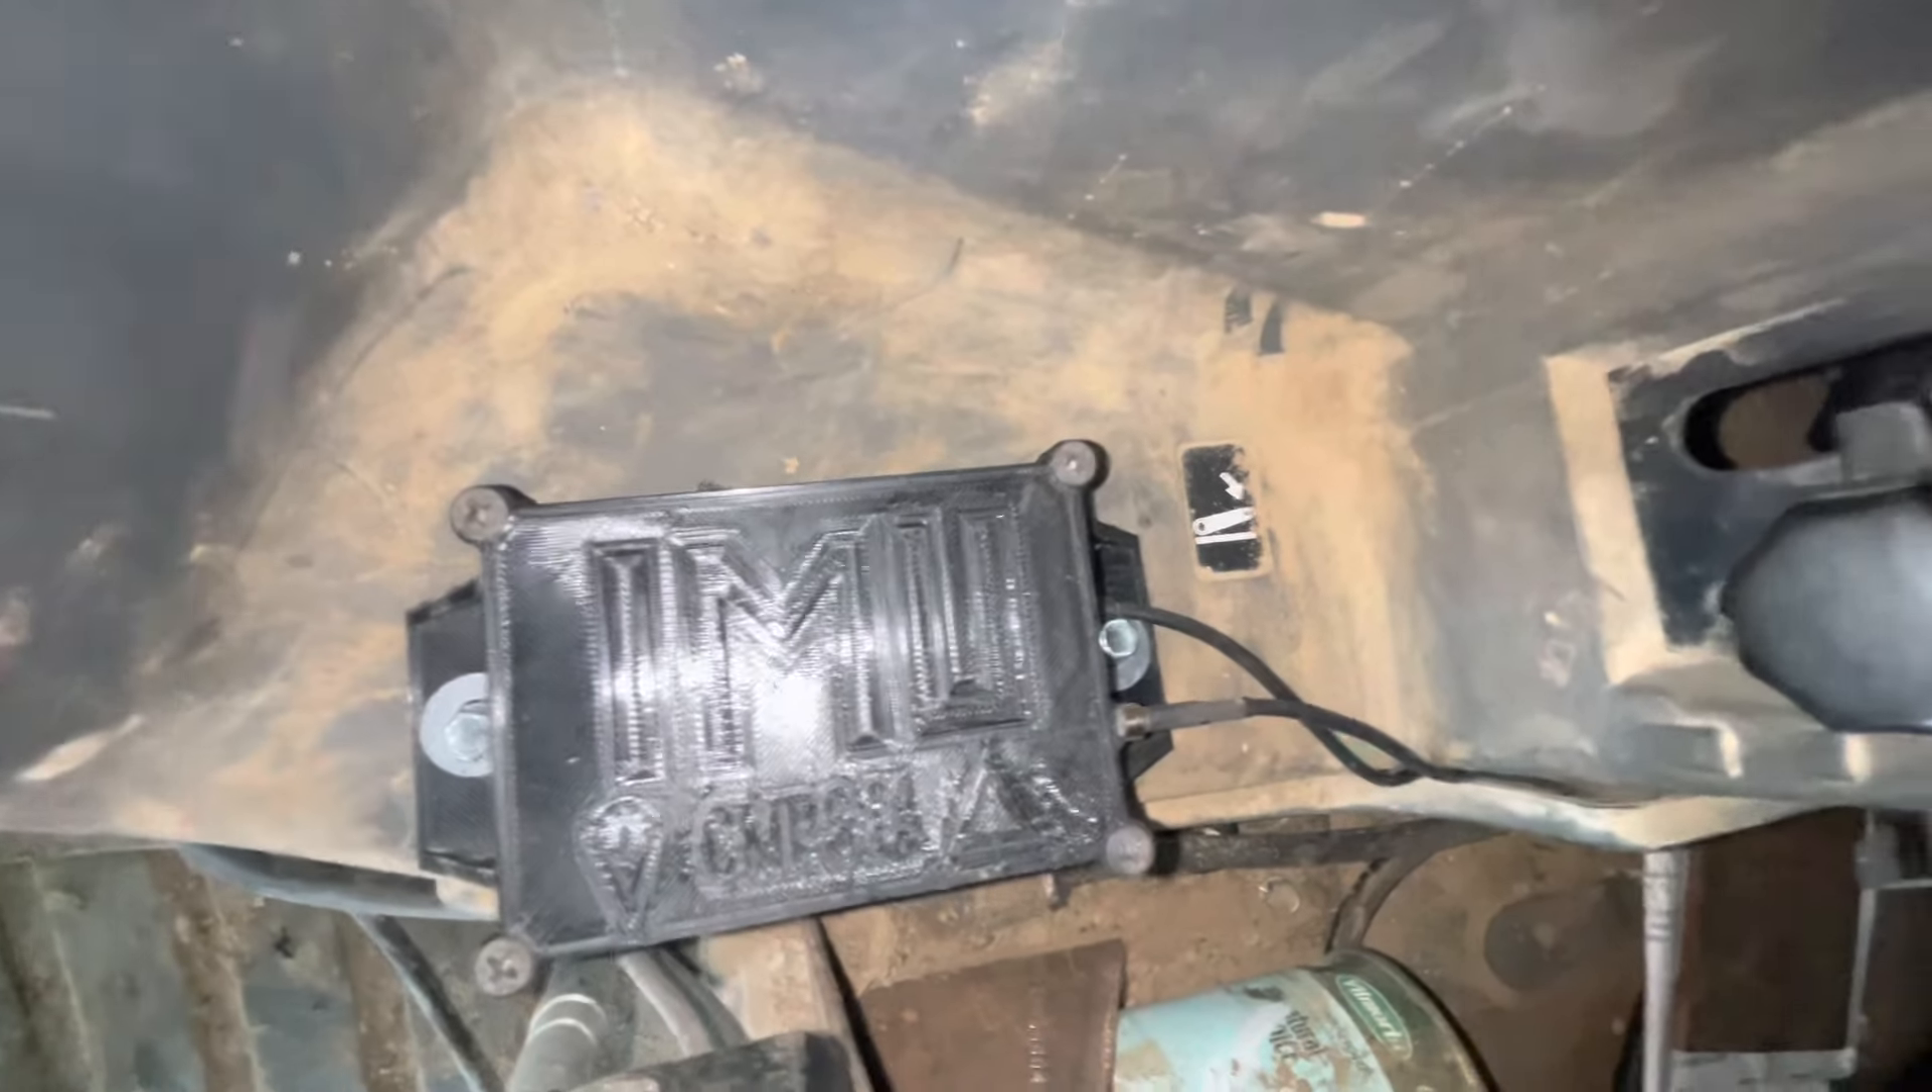Eh bien, voilà notre petit boîtier IMU GPS installé avec le petit montage Panda qui va bien.